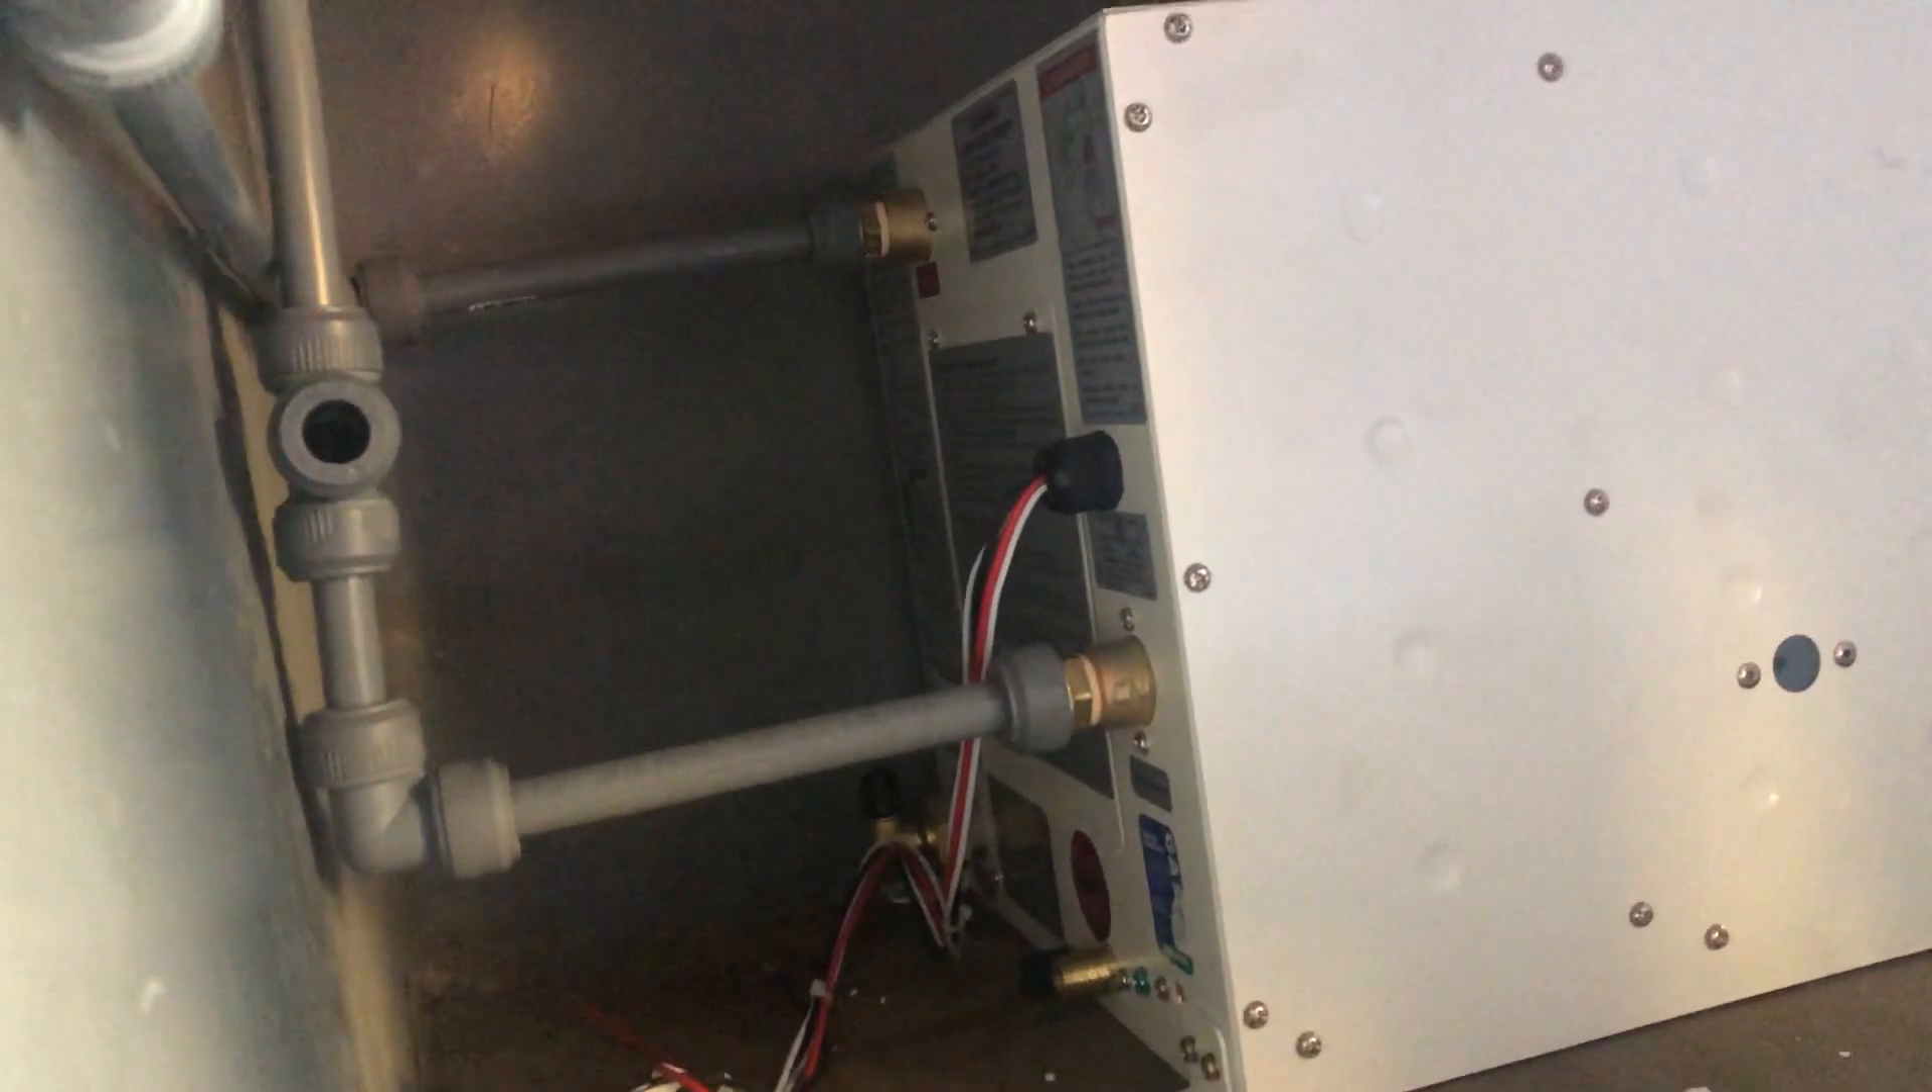So this is our Suburban Nautilus water heater, all plumbed in and ready for gas fitting.